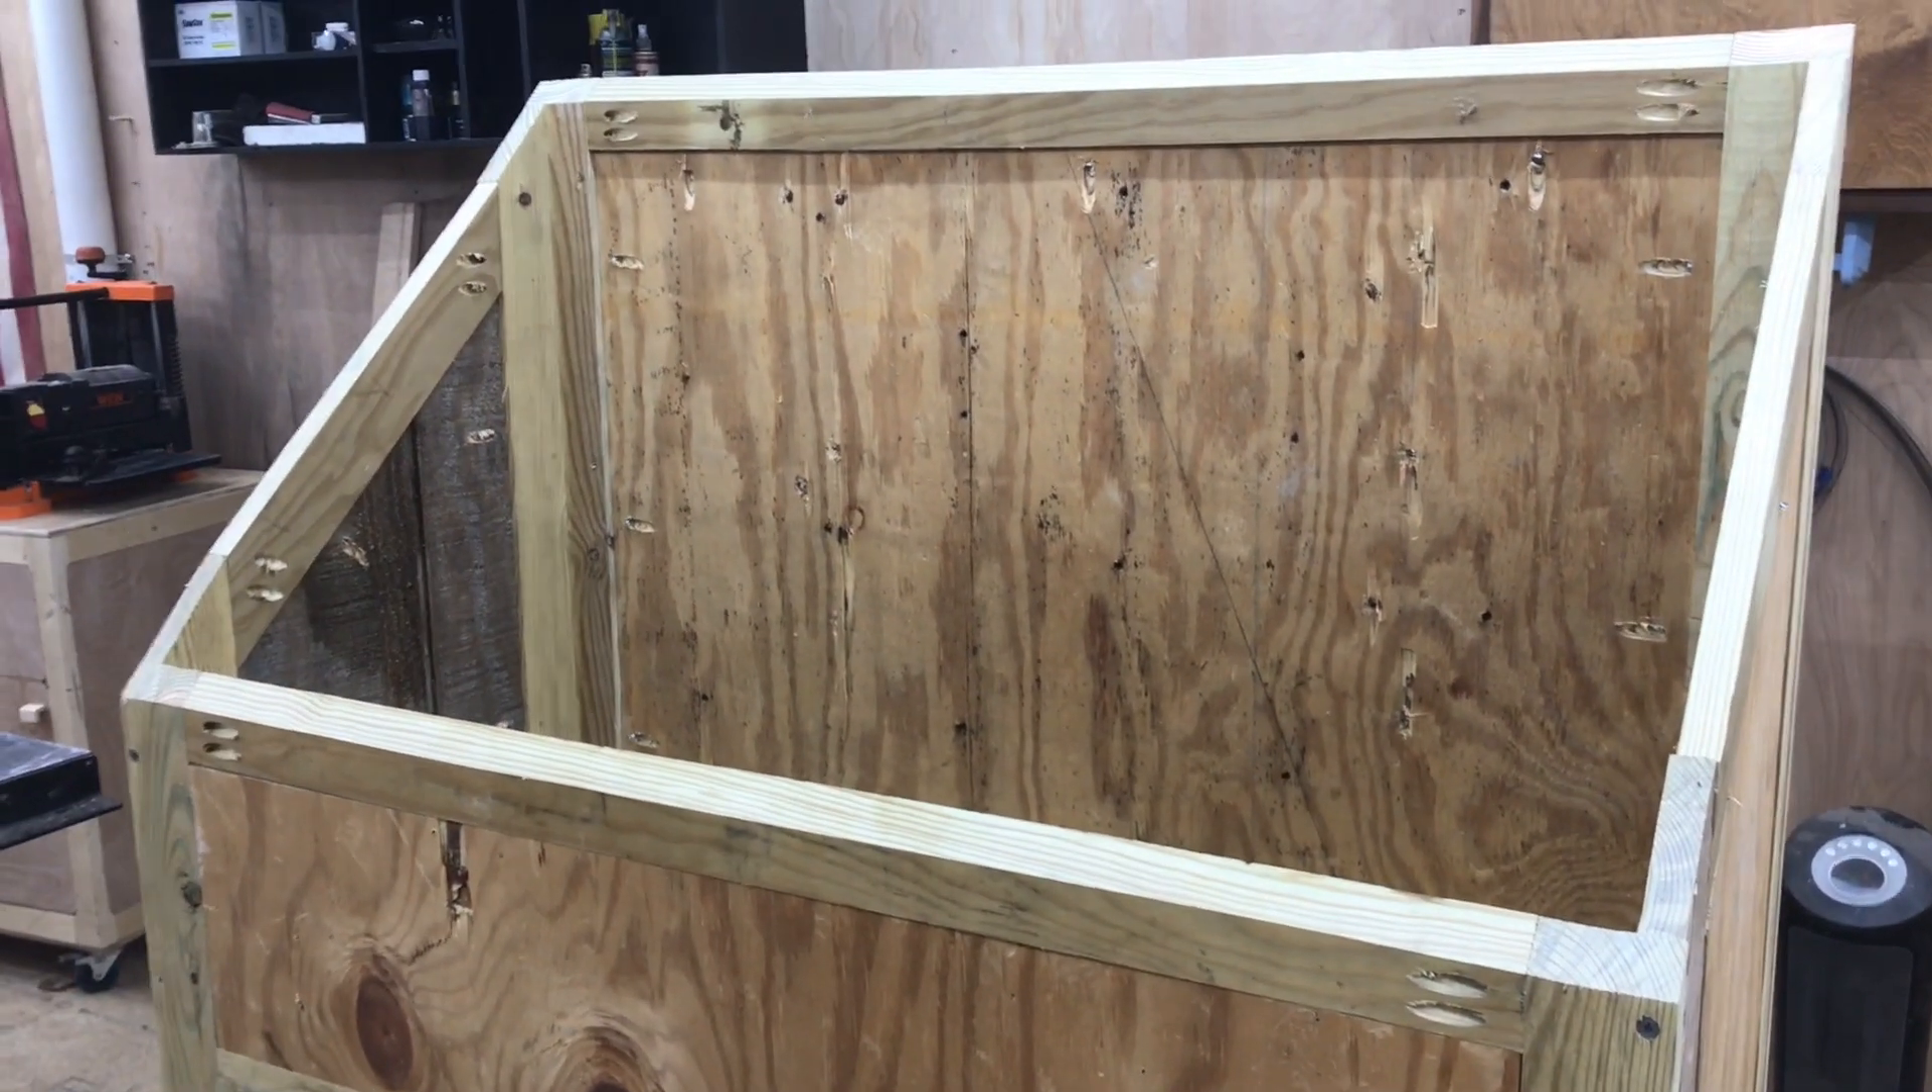So the entire thing is pretty much done we just need to install the roof and speaking of the roof I picked up this sheet of clear plastic roofing at Home Depot and that's going to work really well.